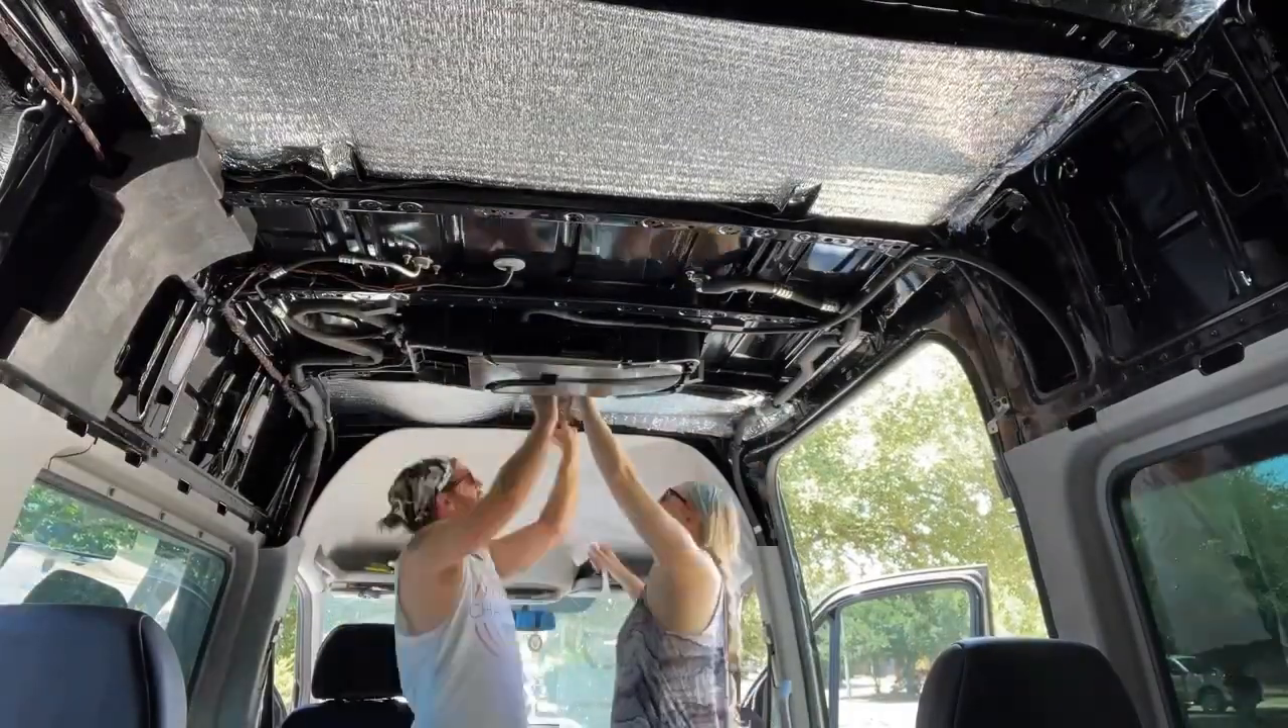So, now we get to go in and install the rest of the headliner into the rest of the van.